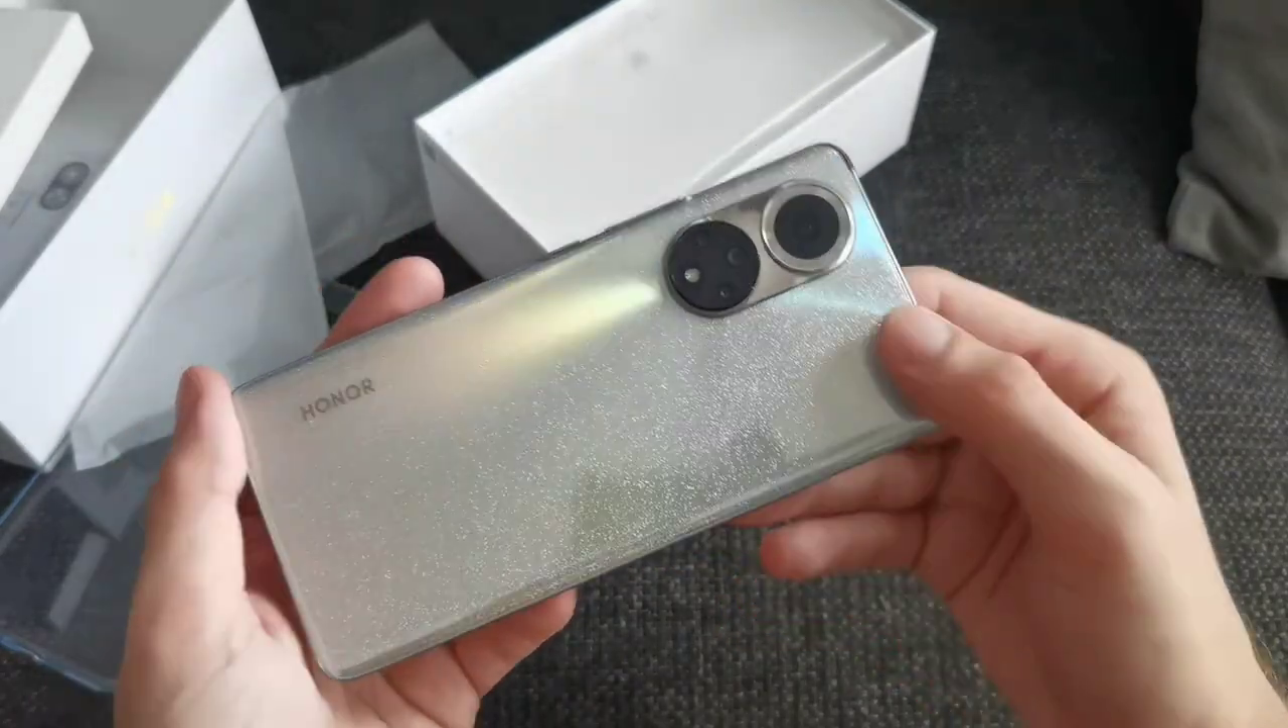I think it looks pretty nice and awesome as you can see here. And also the camera bump. It's sticking out a little bit as you can see but not so substantial.